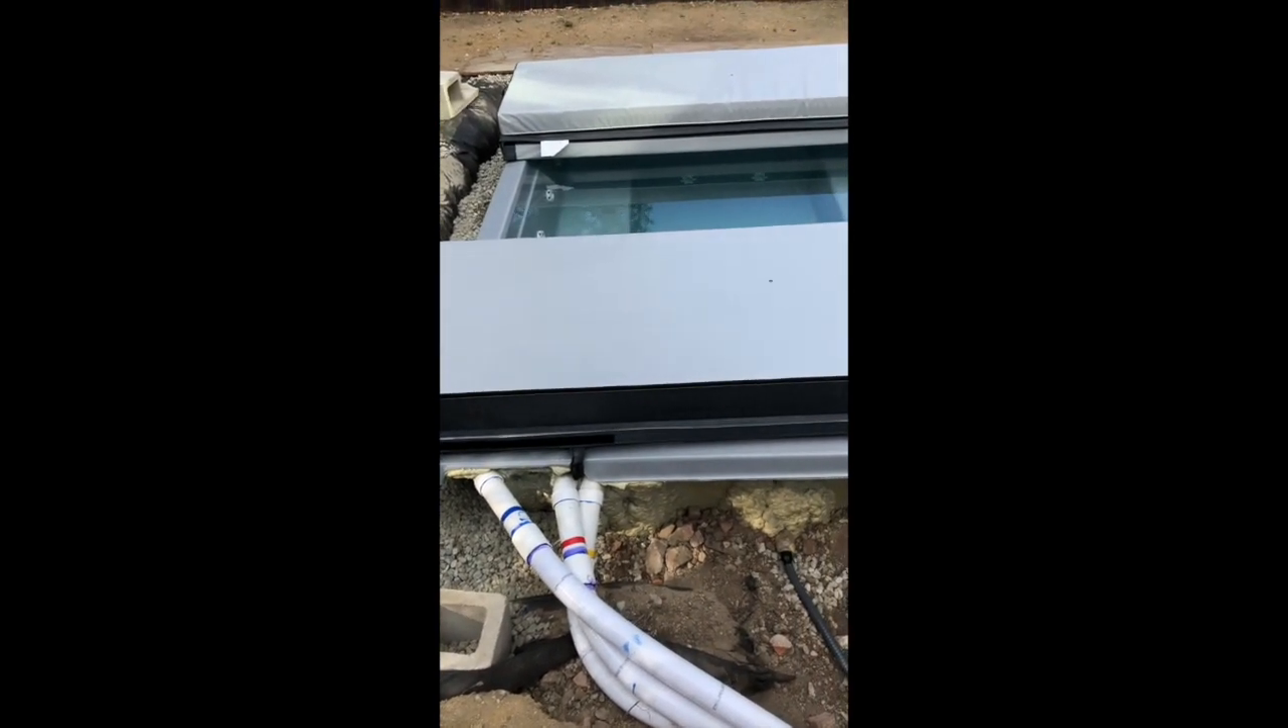Now we got the hot tub in and almost all the way backfilled, filled with water.